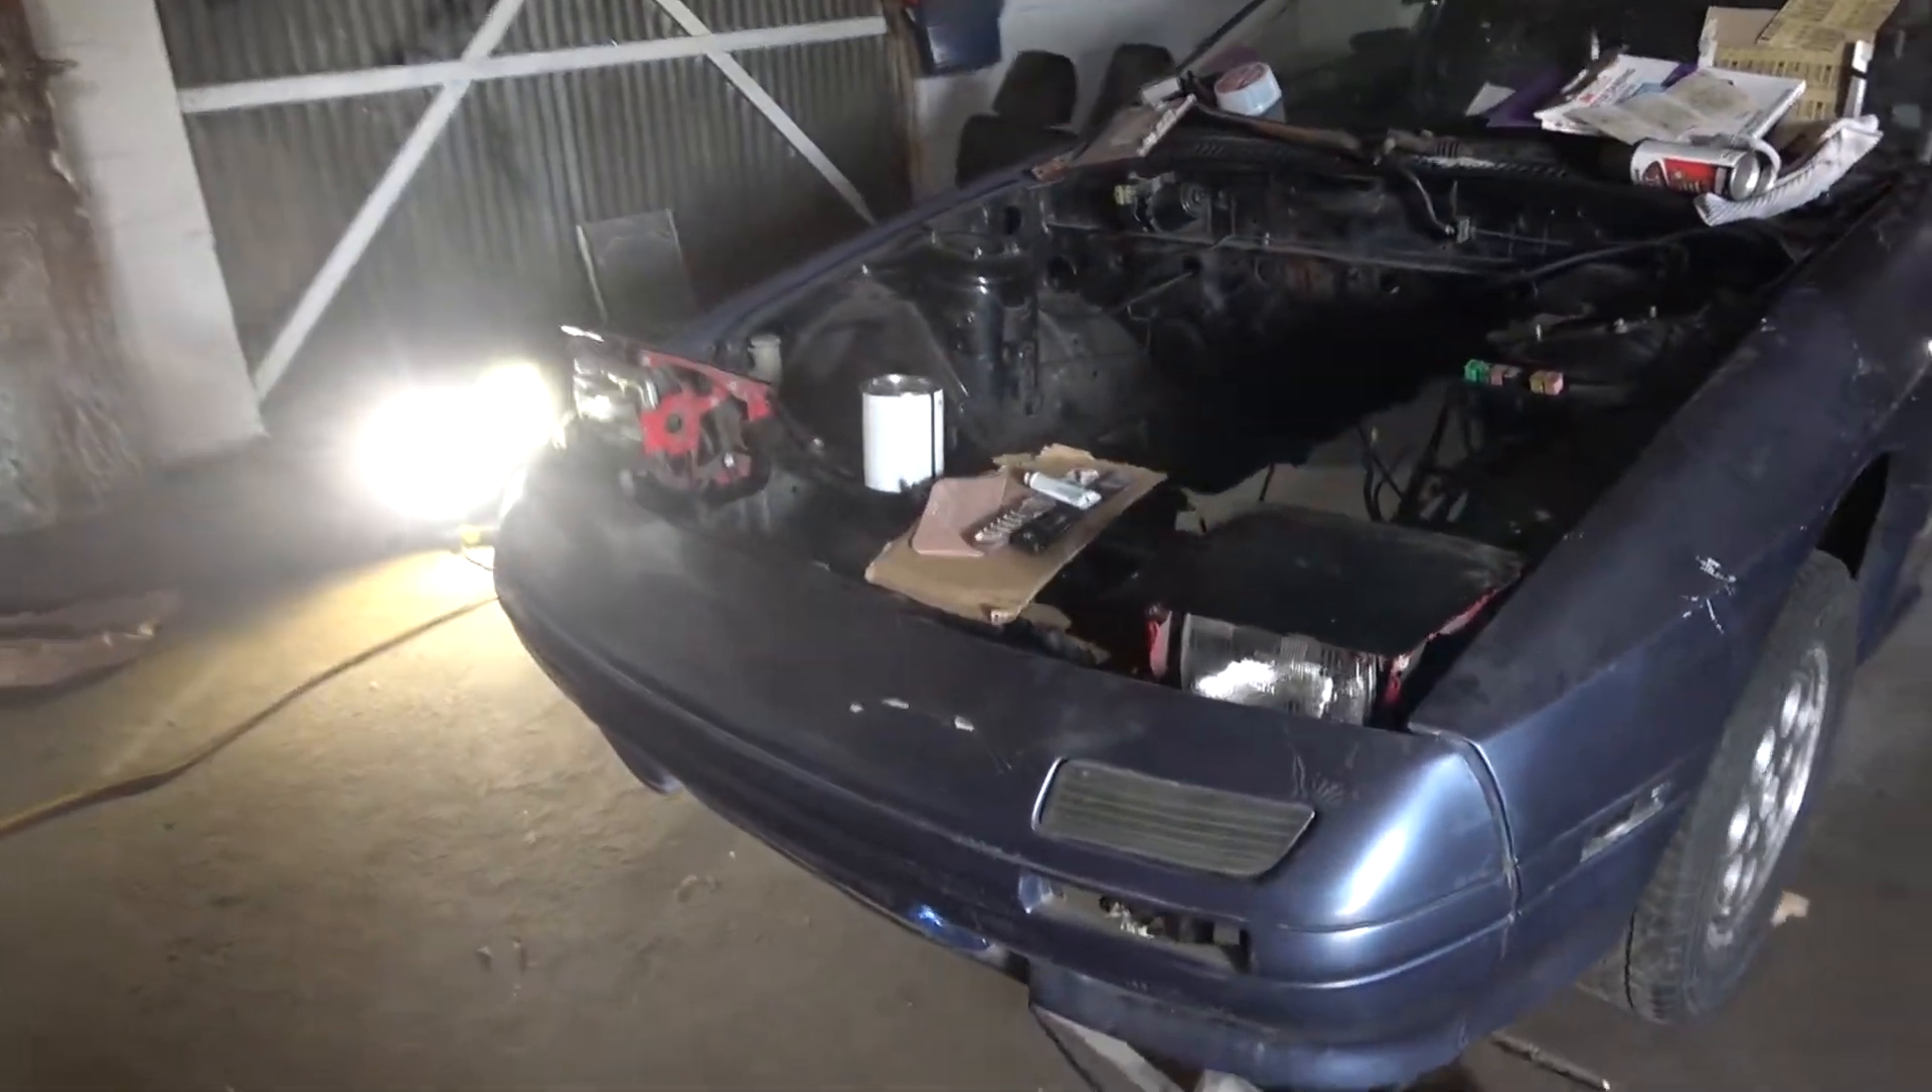And over here you can see there are fenders and bumper on the vehicle and just you know it needs a lot of work but it's doable.